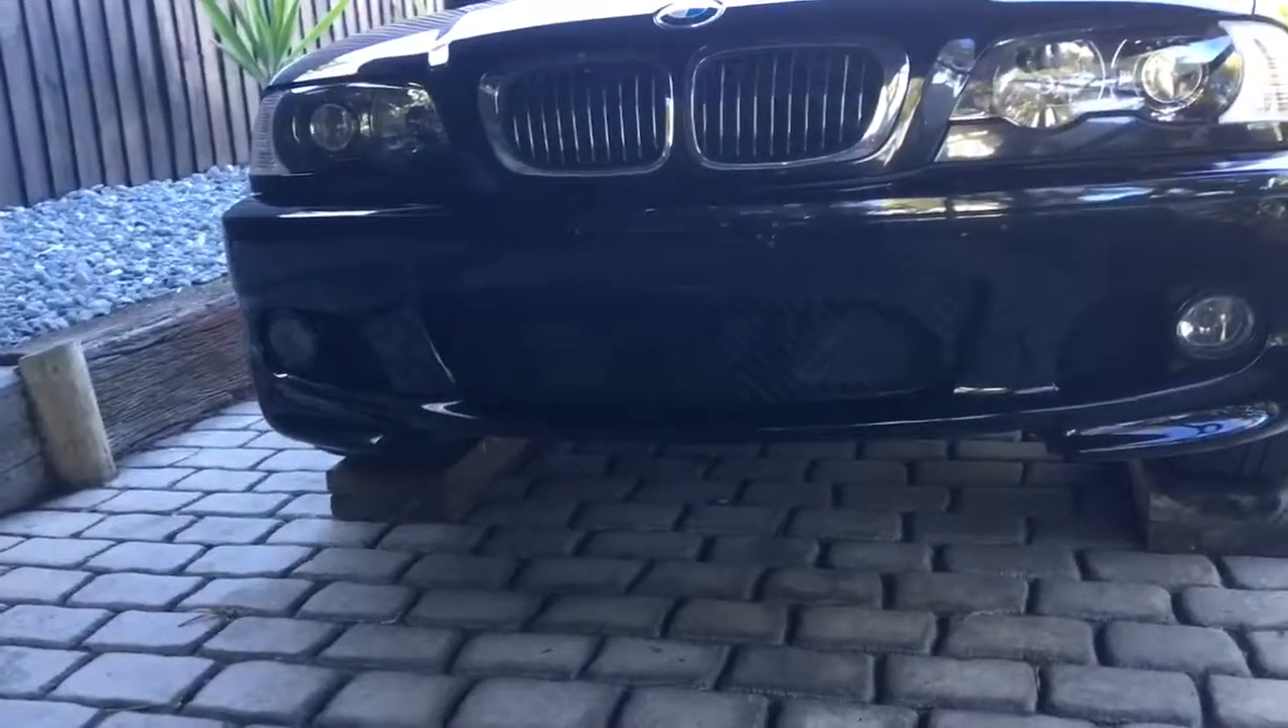The car looks a lot better with that new grille on.